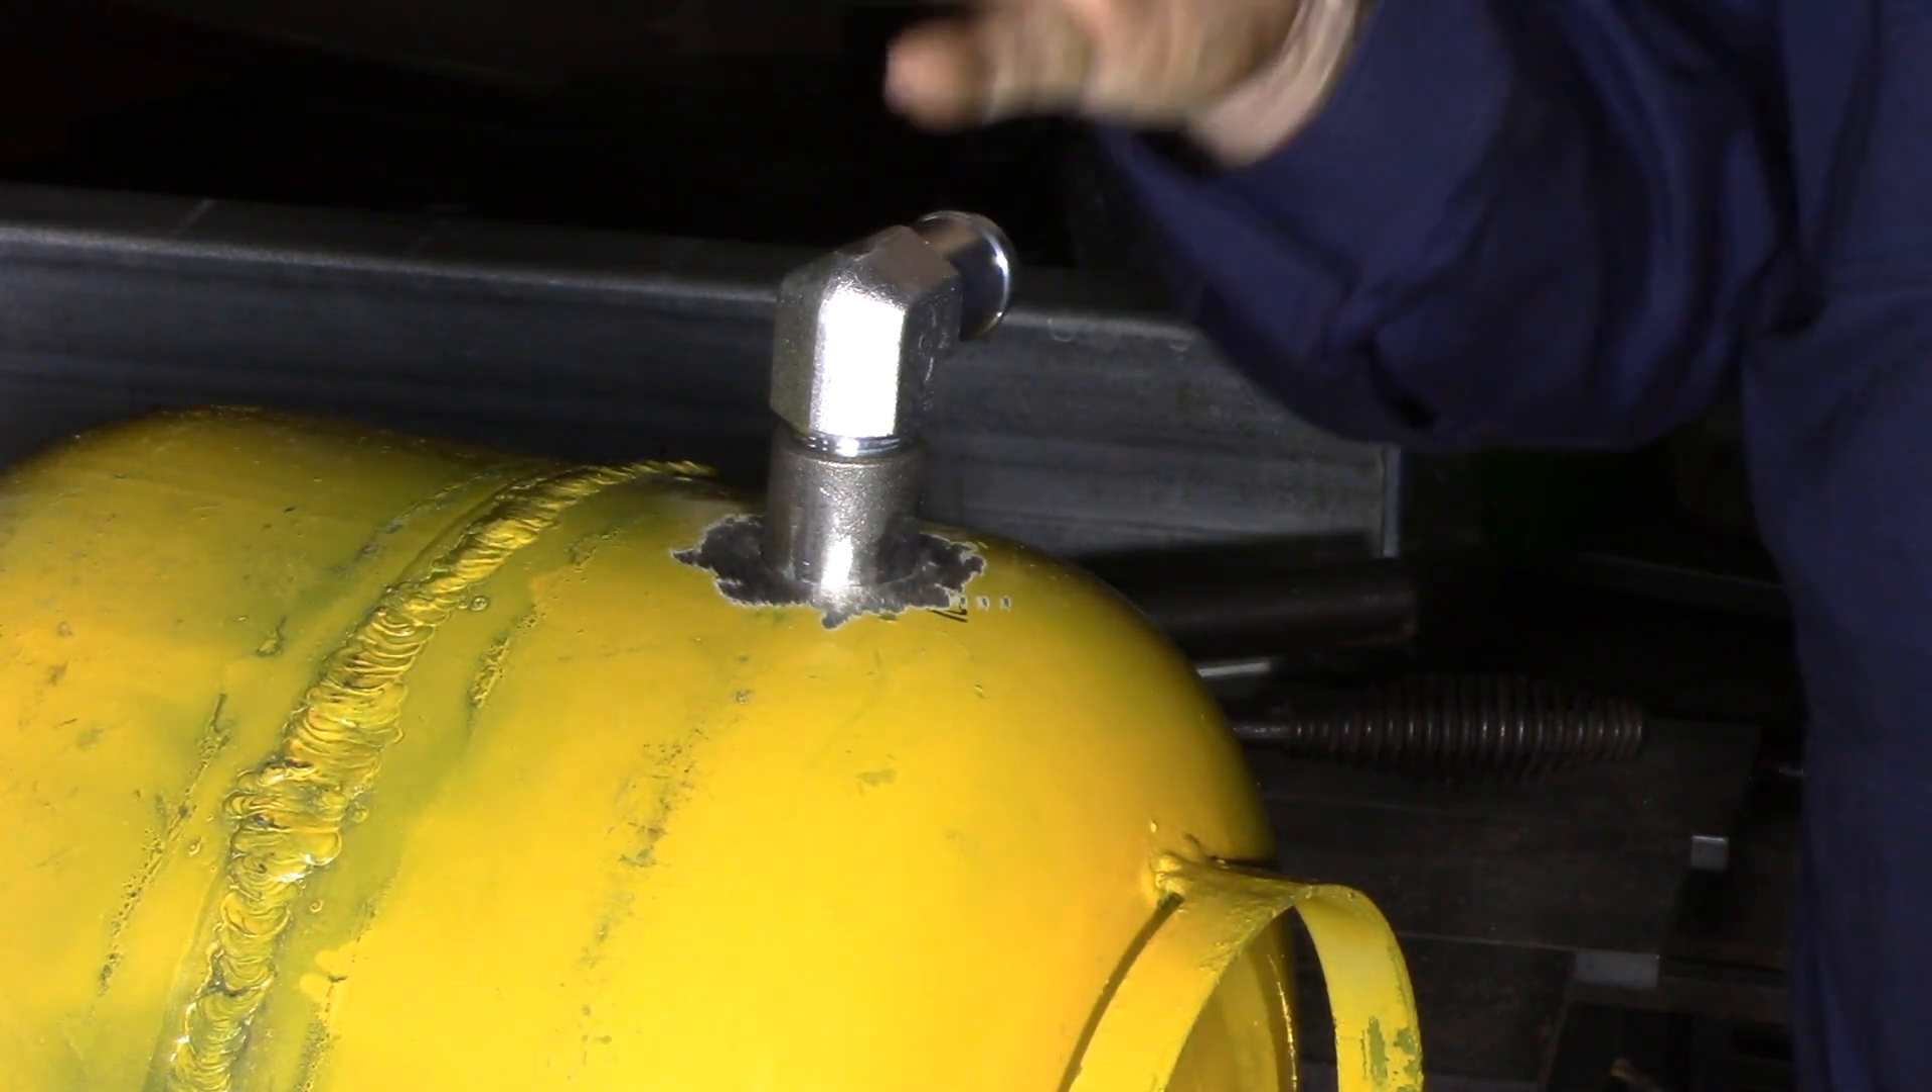I've fastened this elbow into the fitting it's just a little pipe fitting with a female thread through it and i'm going to weld that into the tank.